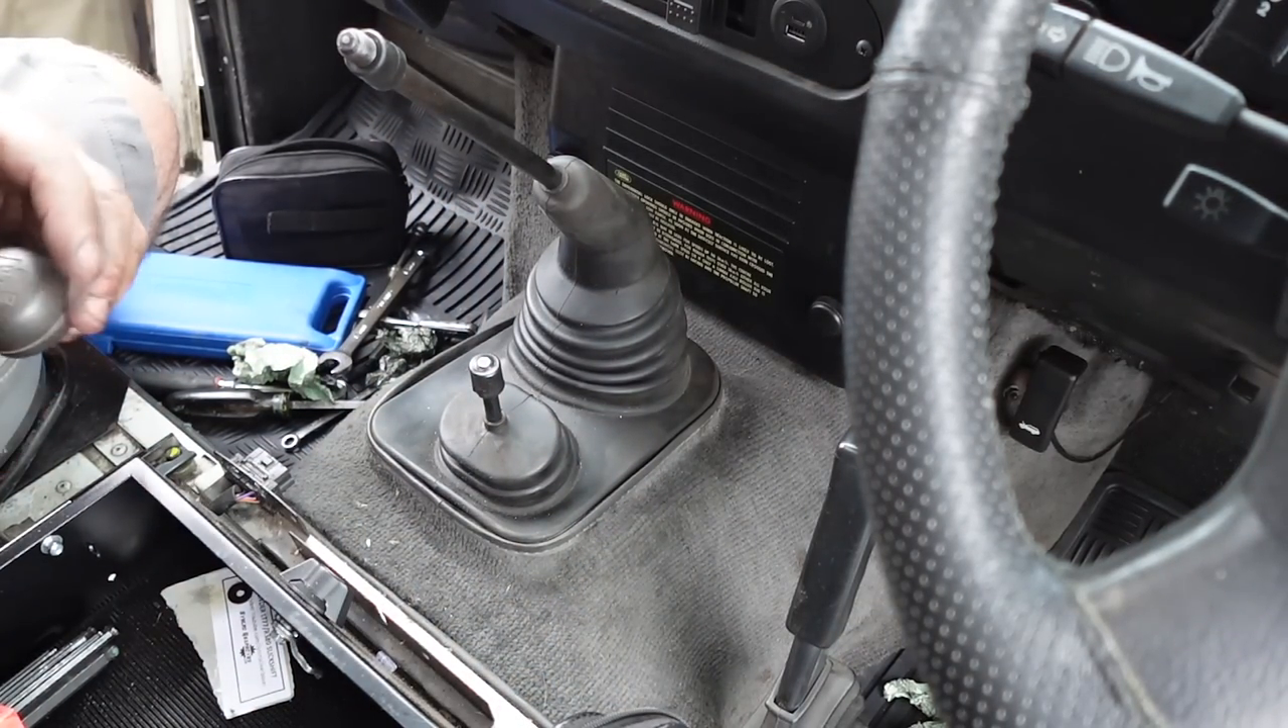Then last thing we've got to do is just put our knobs back on.